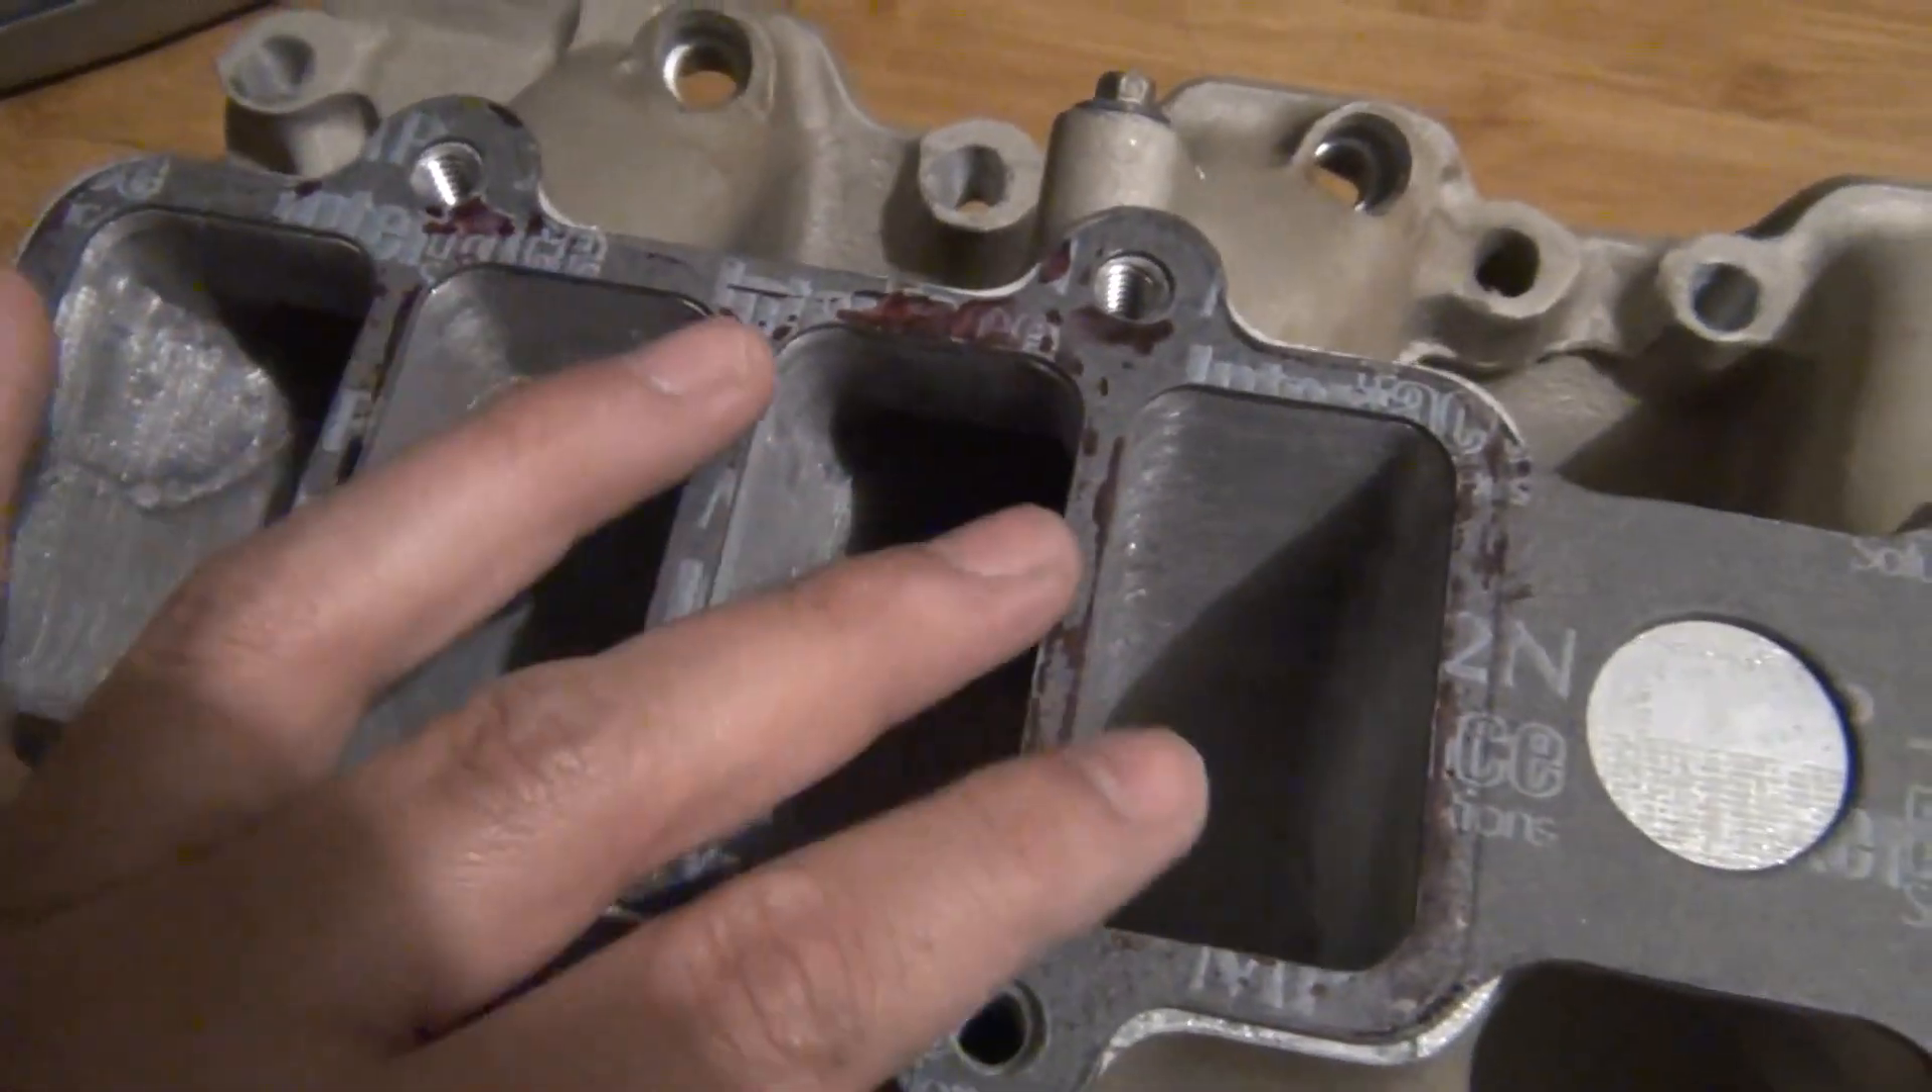This is the lower intake you can see the gasket there how it is perfectly matched to it.